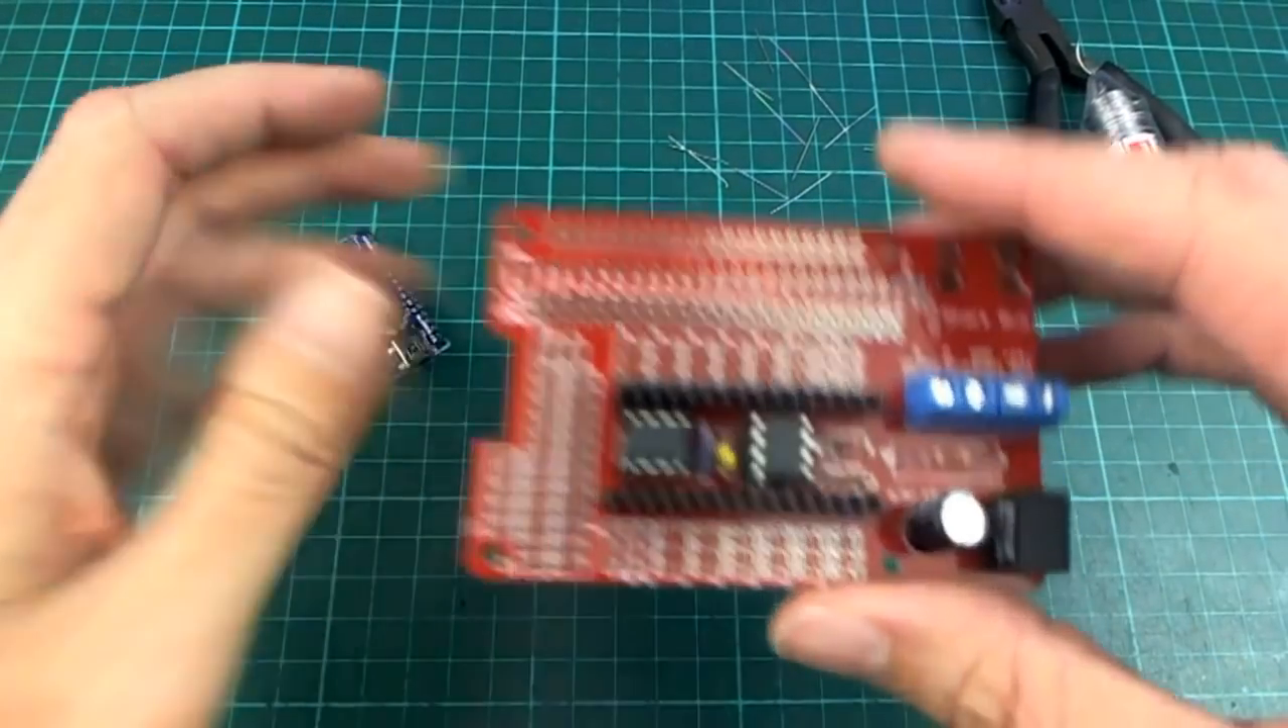Okay, I have everything assembled there except for putting the Arduino on. I've got to say that was a very pleasant soldering experience.